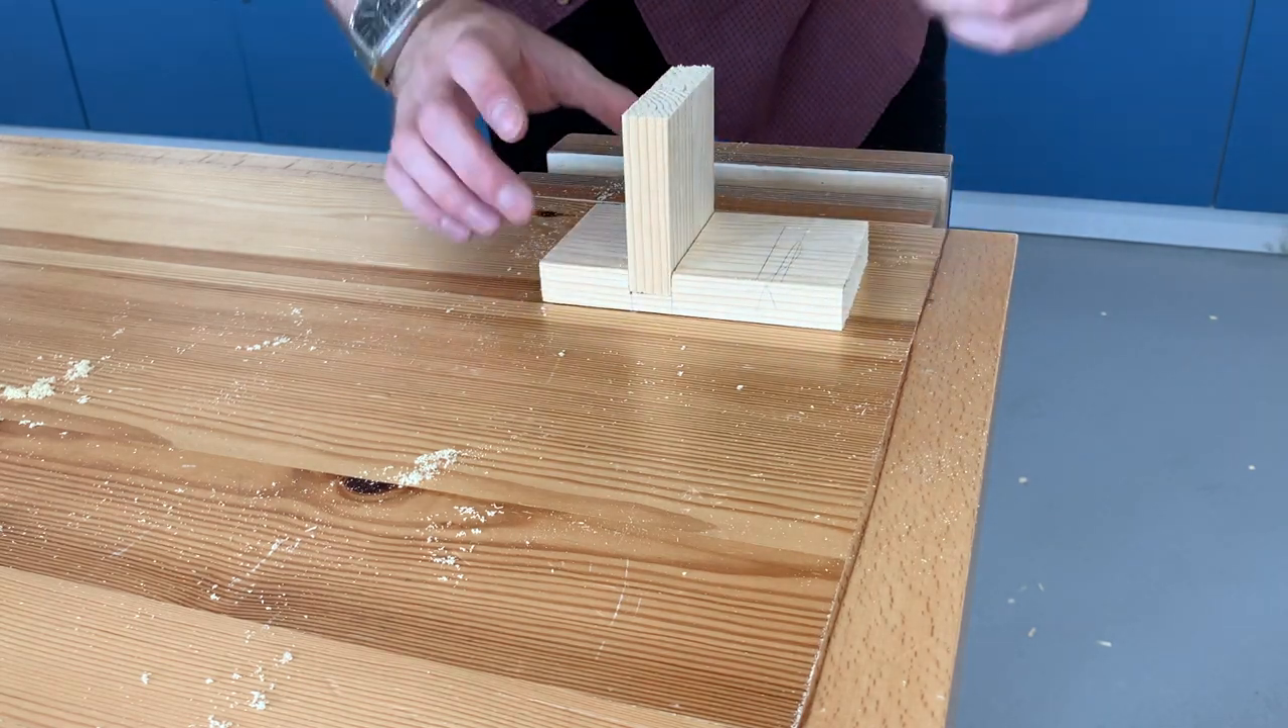There's our housing joint like so the pieces just slot in together.